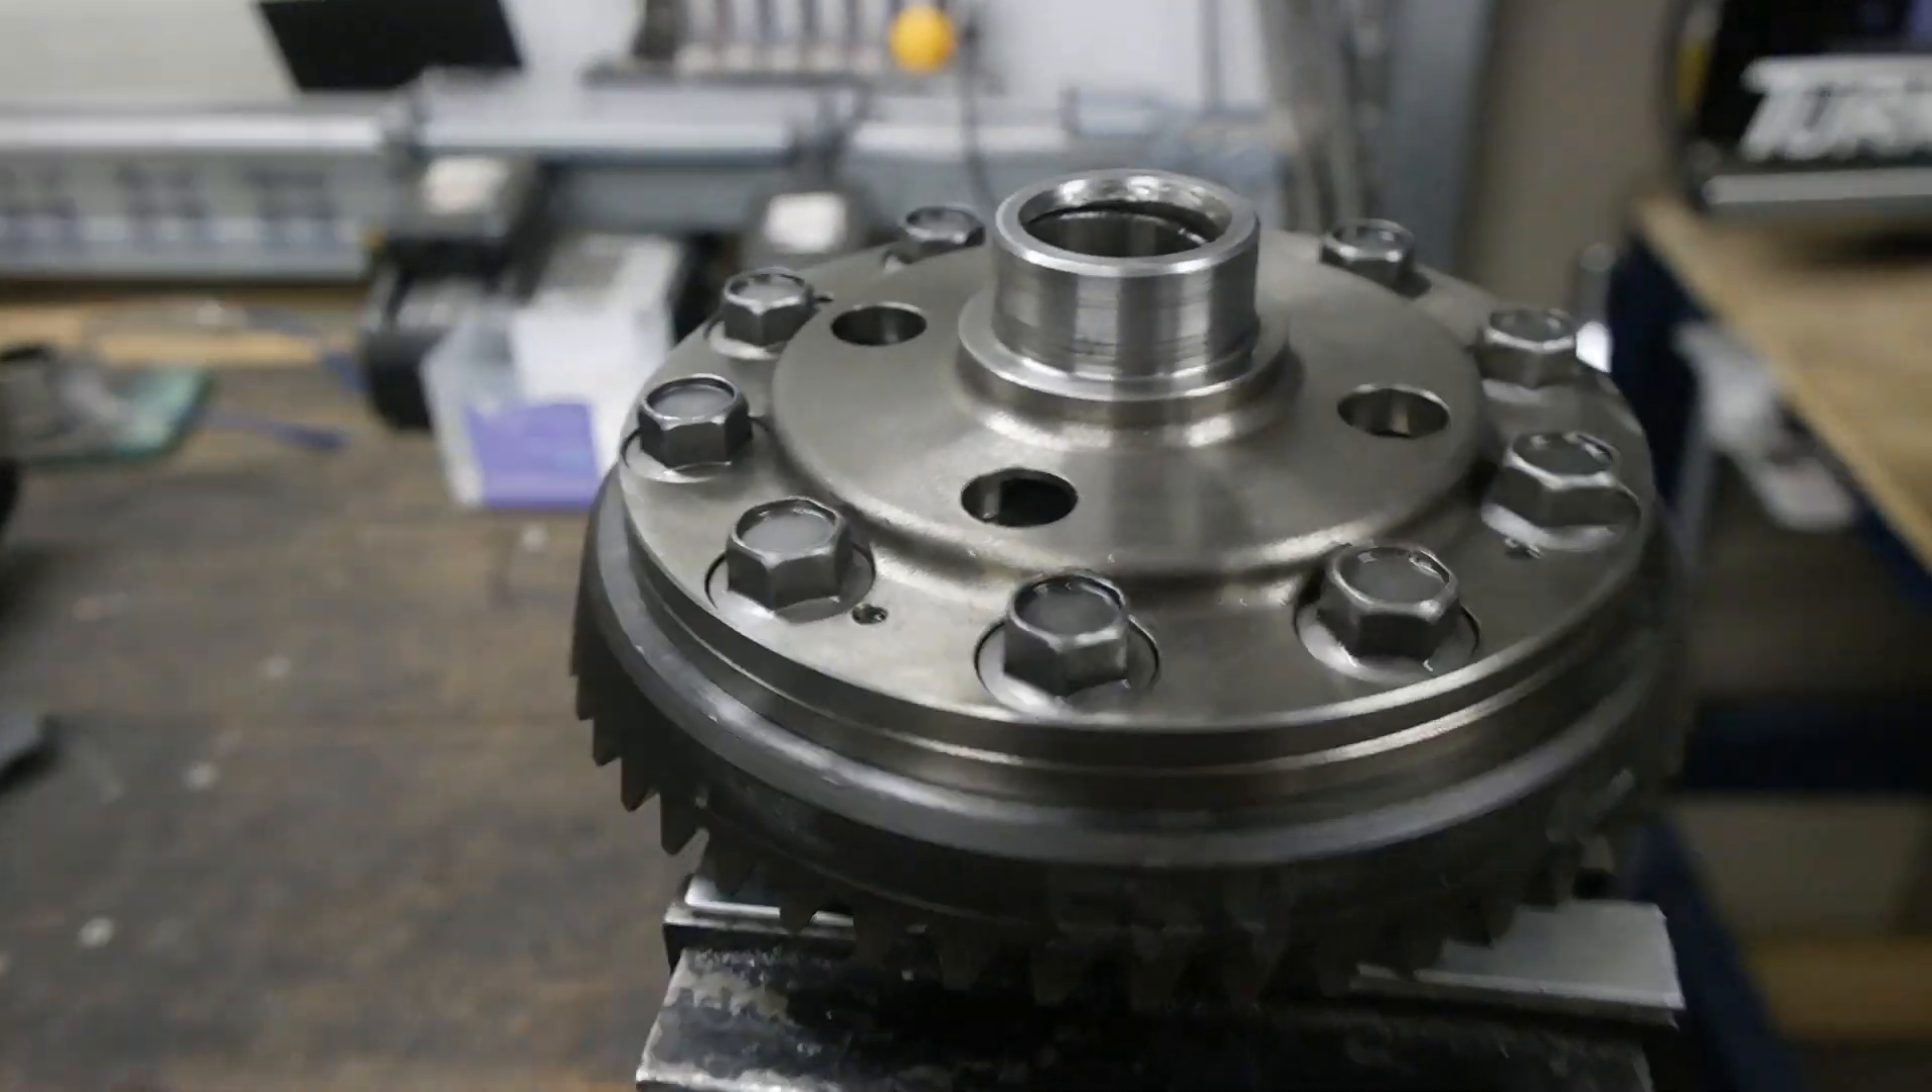Okay, so I've got the ring gear on now.